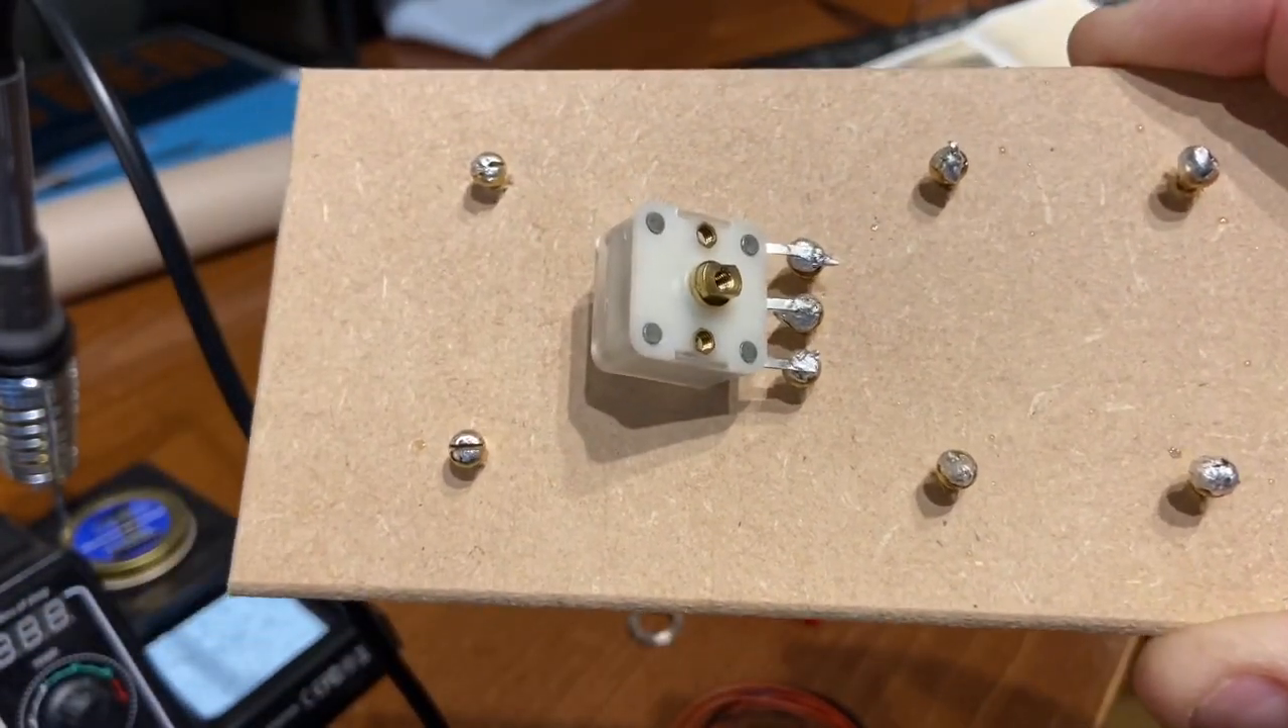I've soldered the capacitor the variable capacitor to the three screws here.